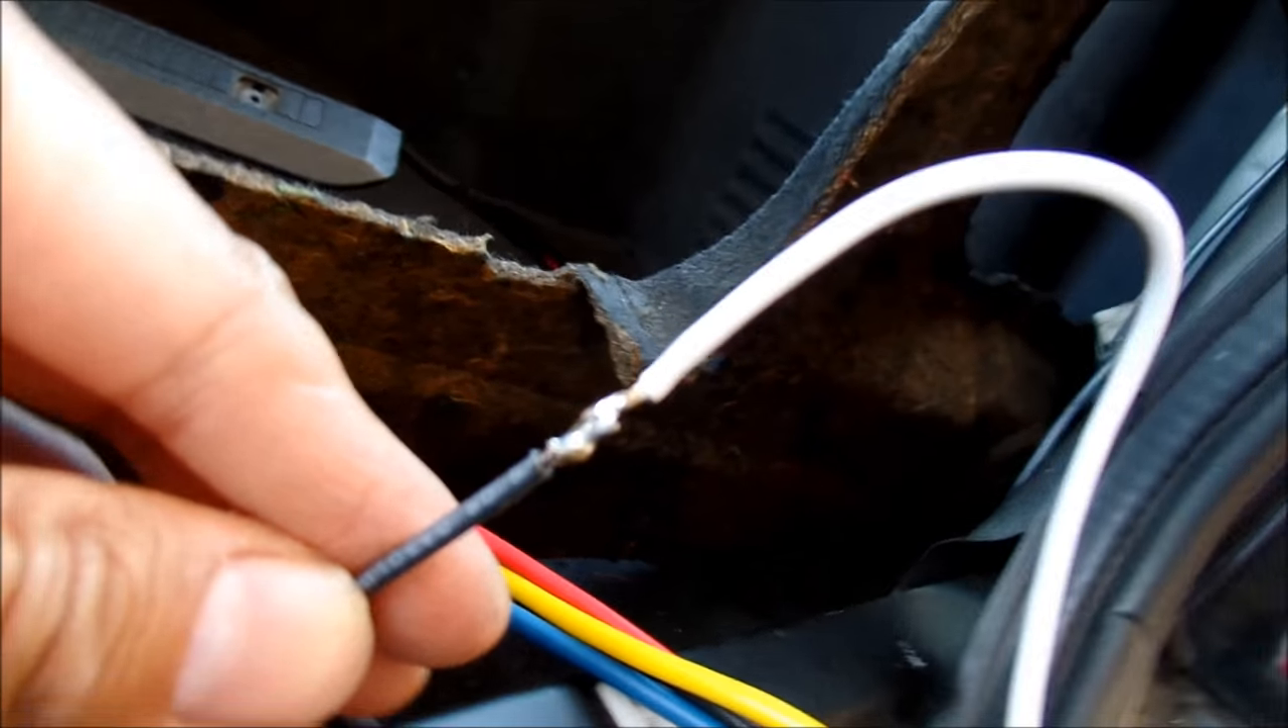Alright, so I've gone ahead and made my first, uh, solder connection.